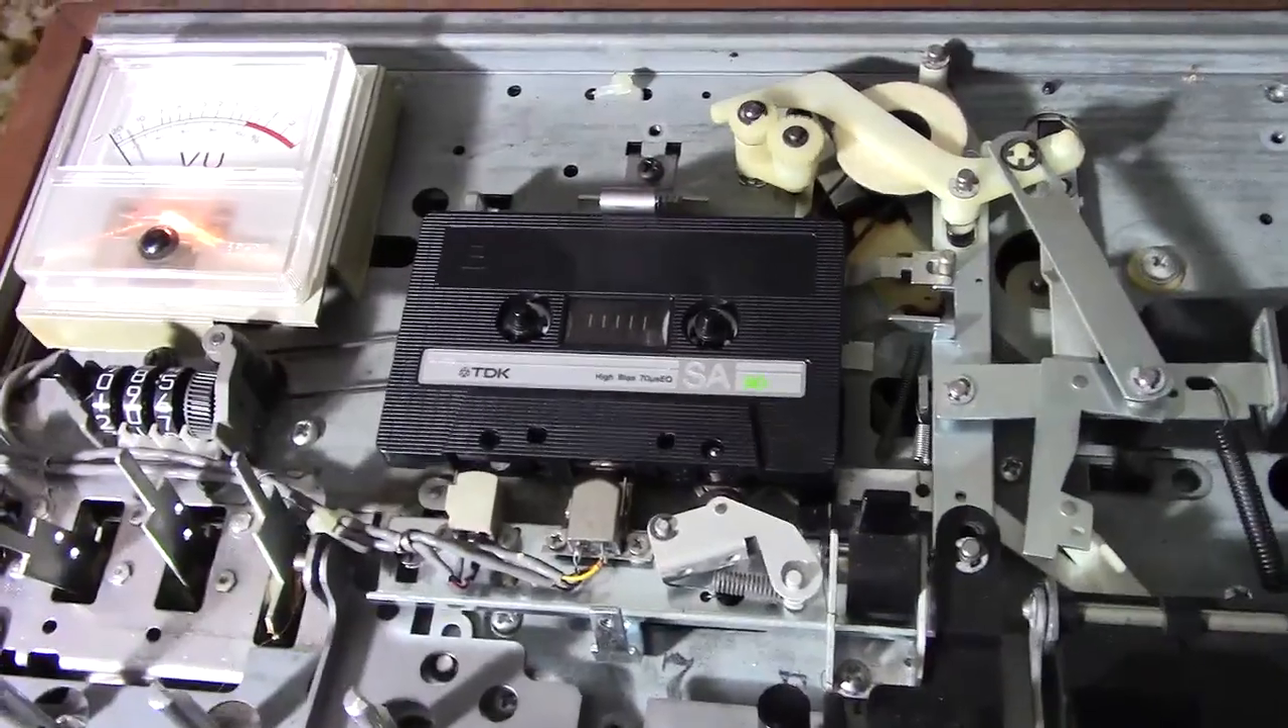You're looking at the advent 201 with its cover removed its front cover and I've got a tape loaded in.